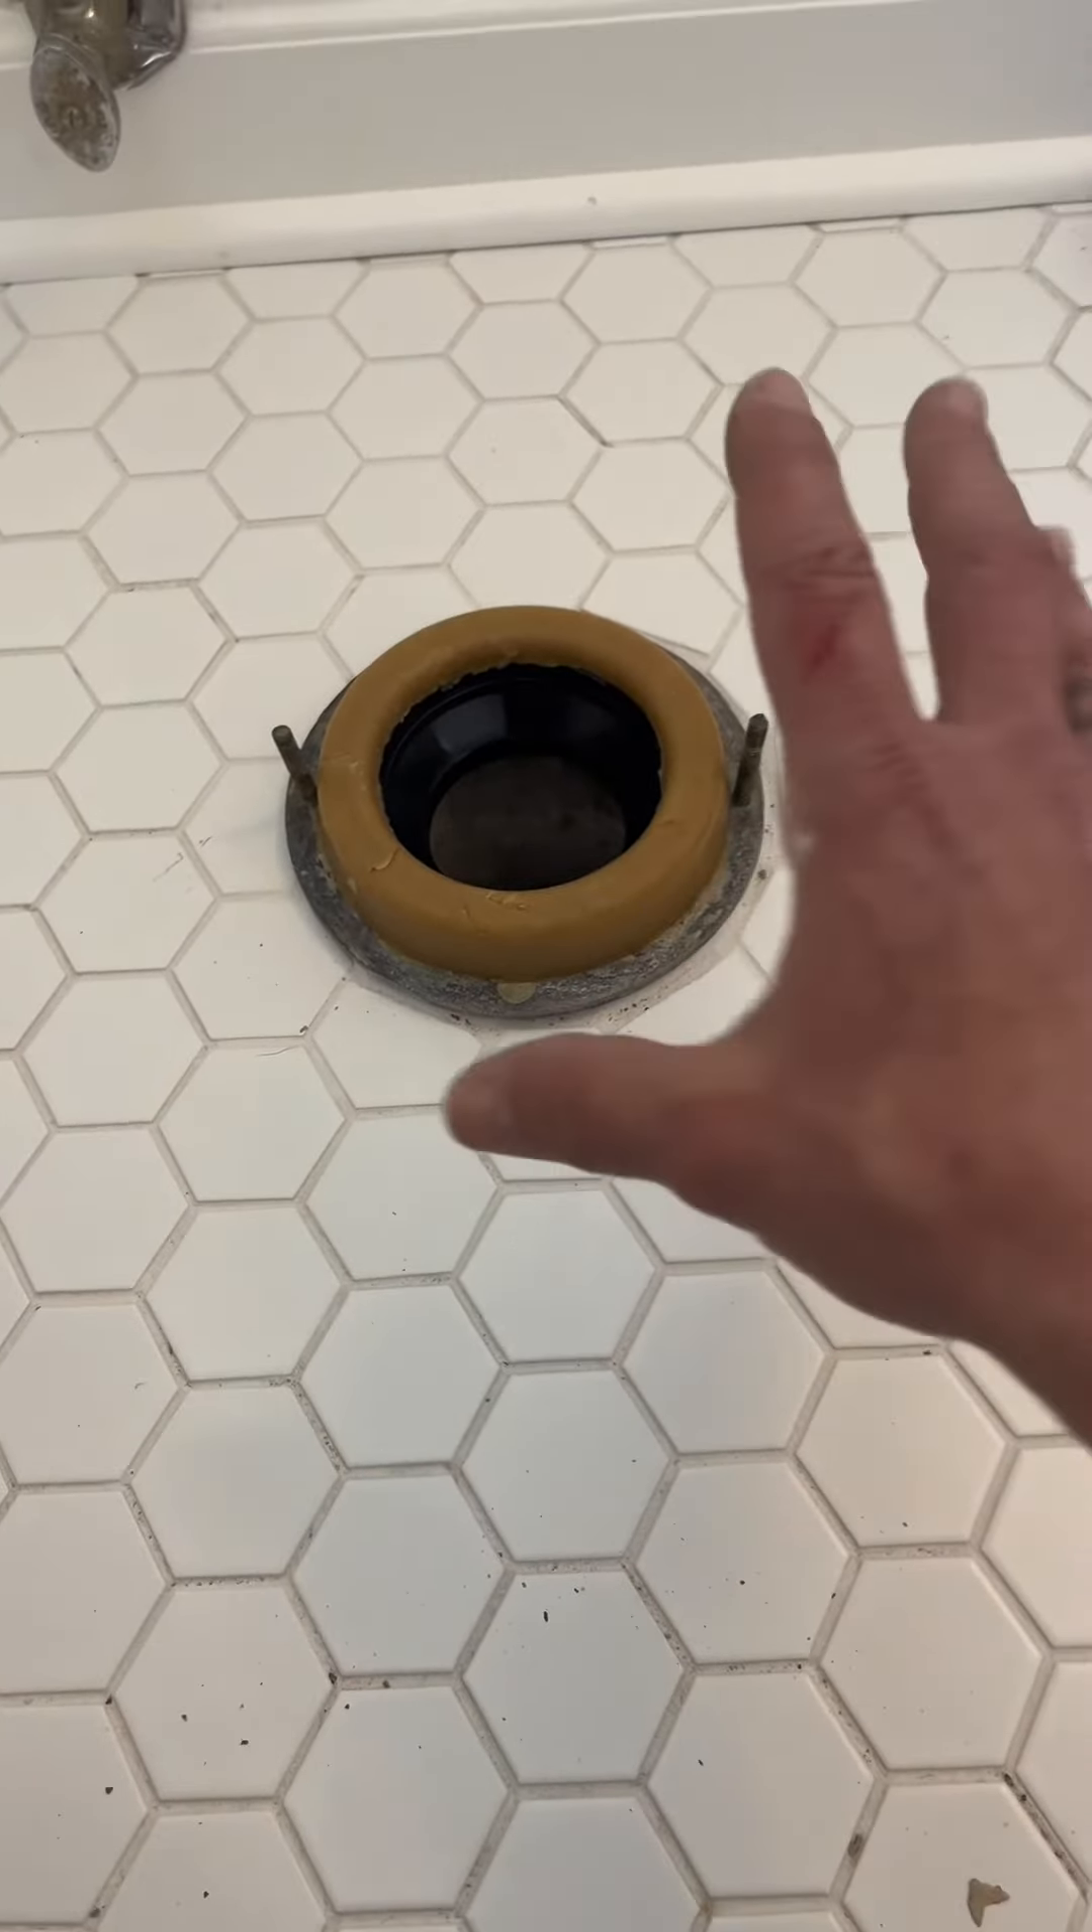We've got our reinforced wax ring in place.